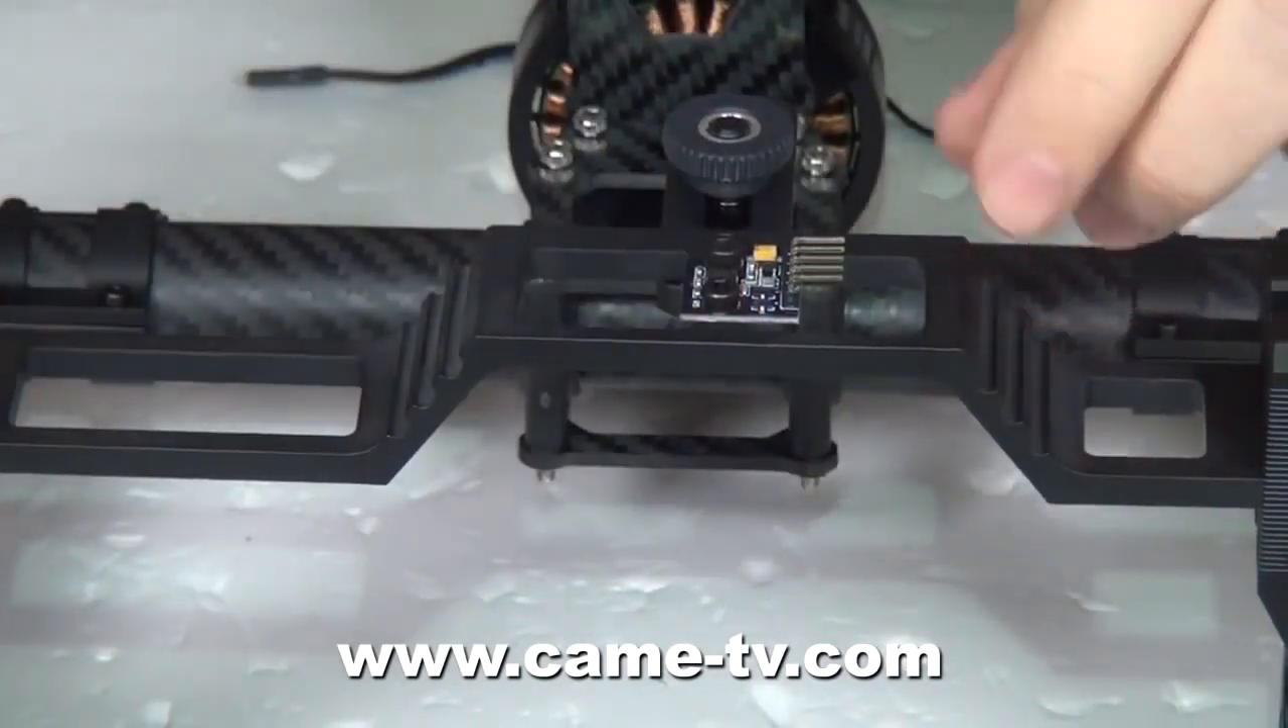You can see here now the sensor board is attached and secure.